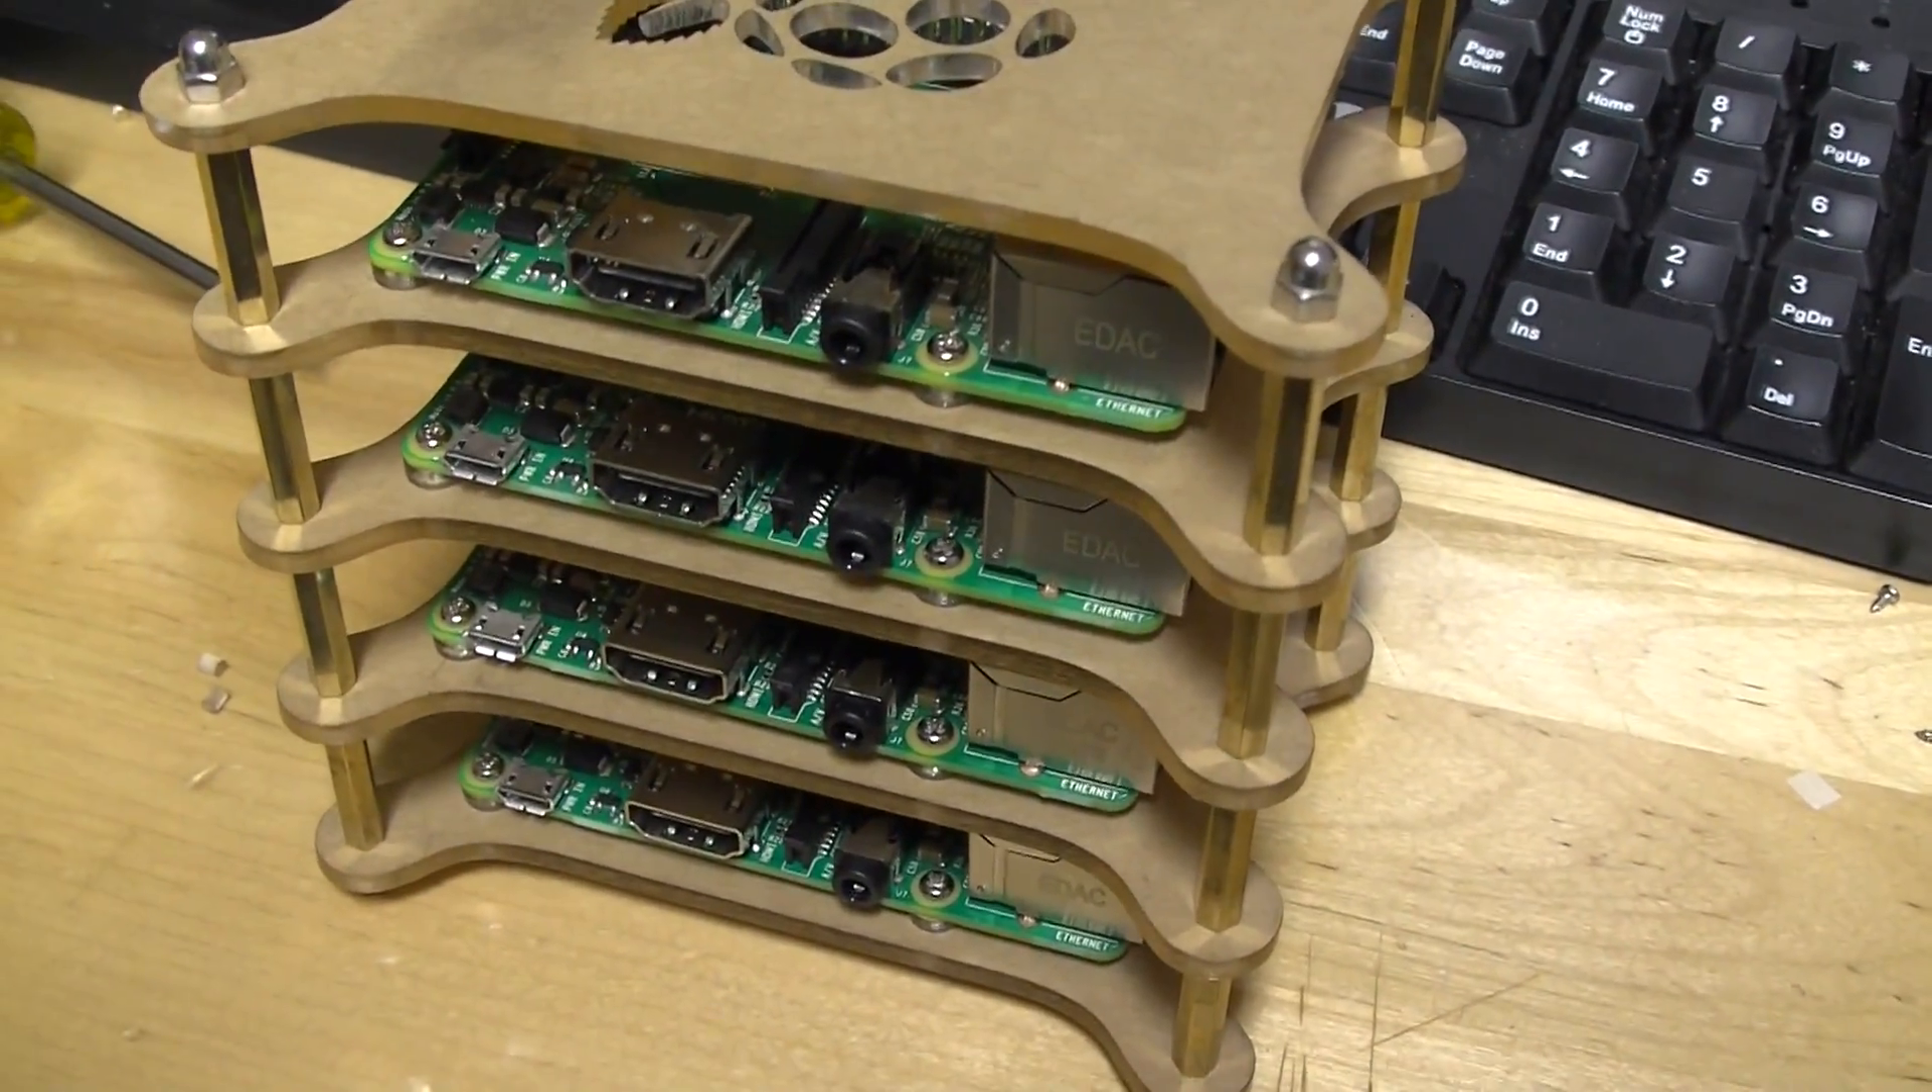Alright so here's a fully assembled four Raspberry Pi stack.